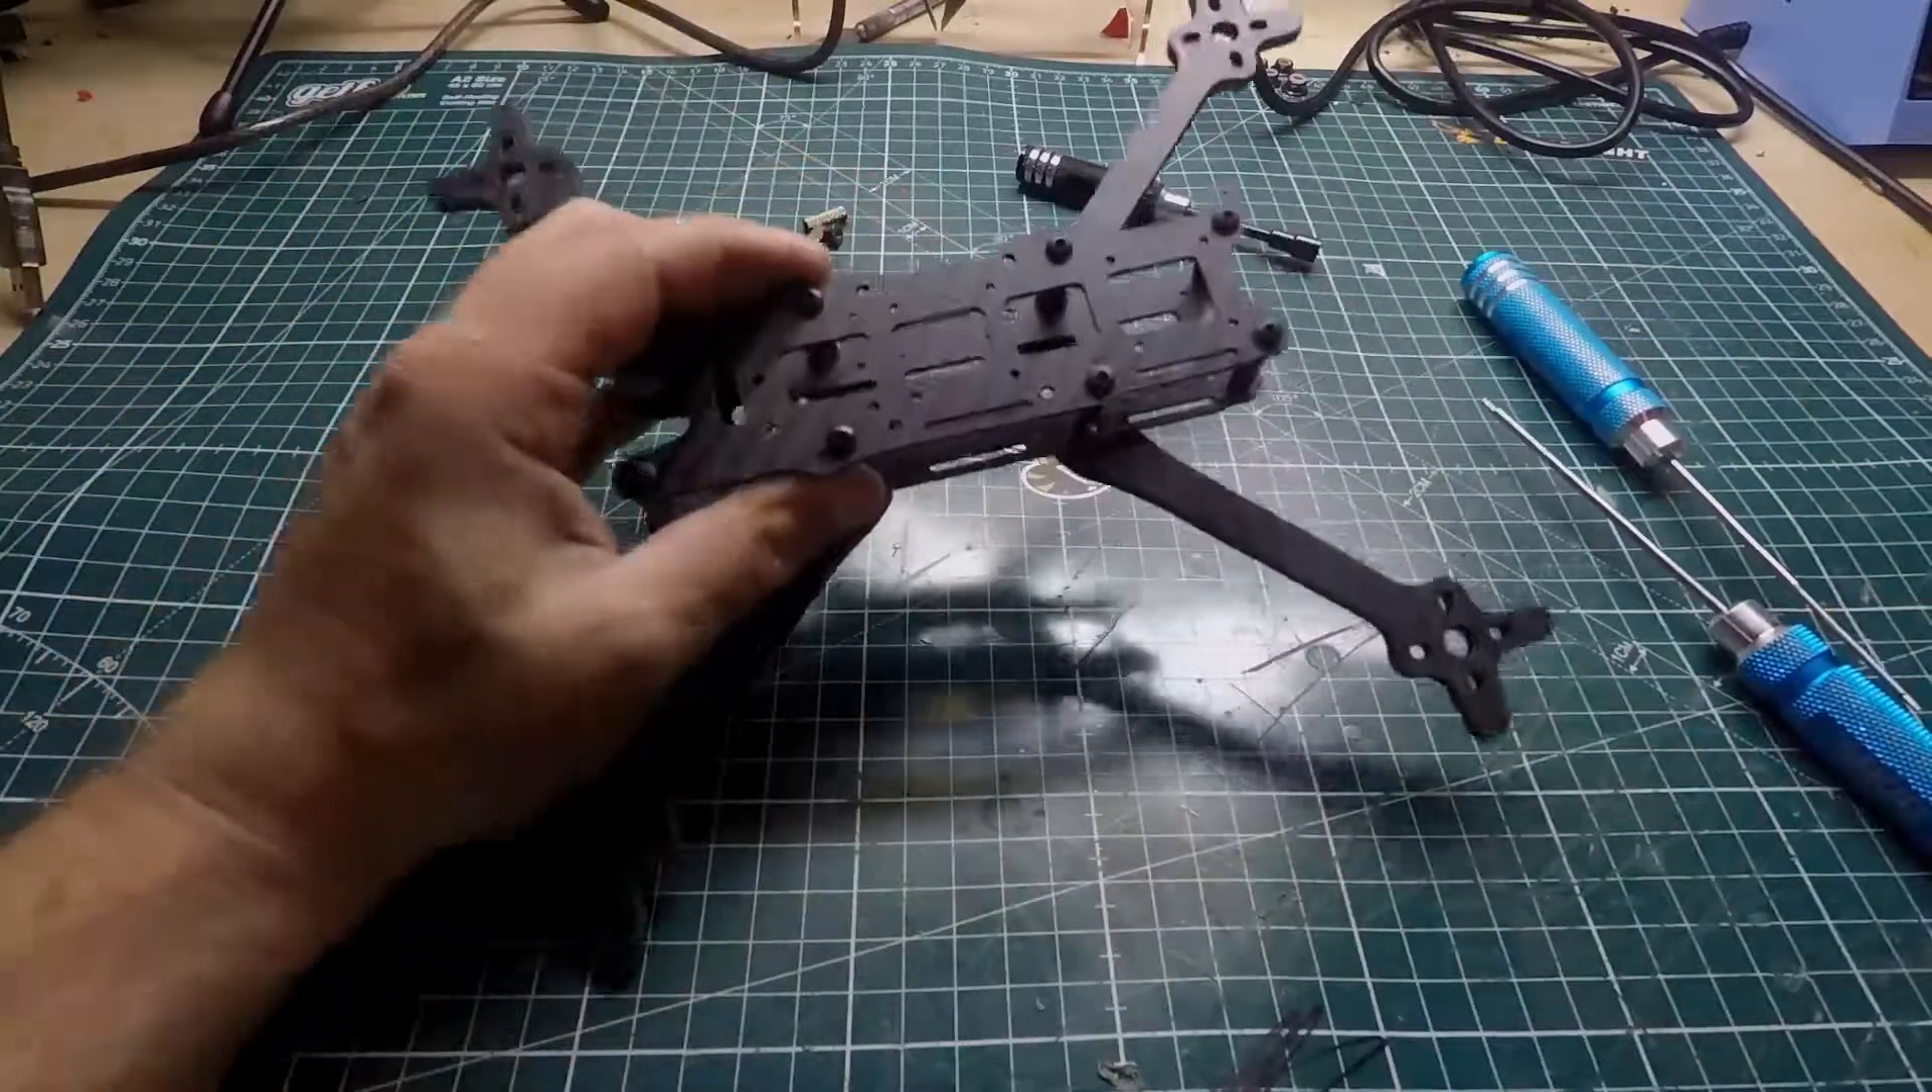That's pretty much the frame built.